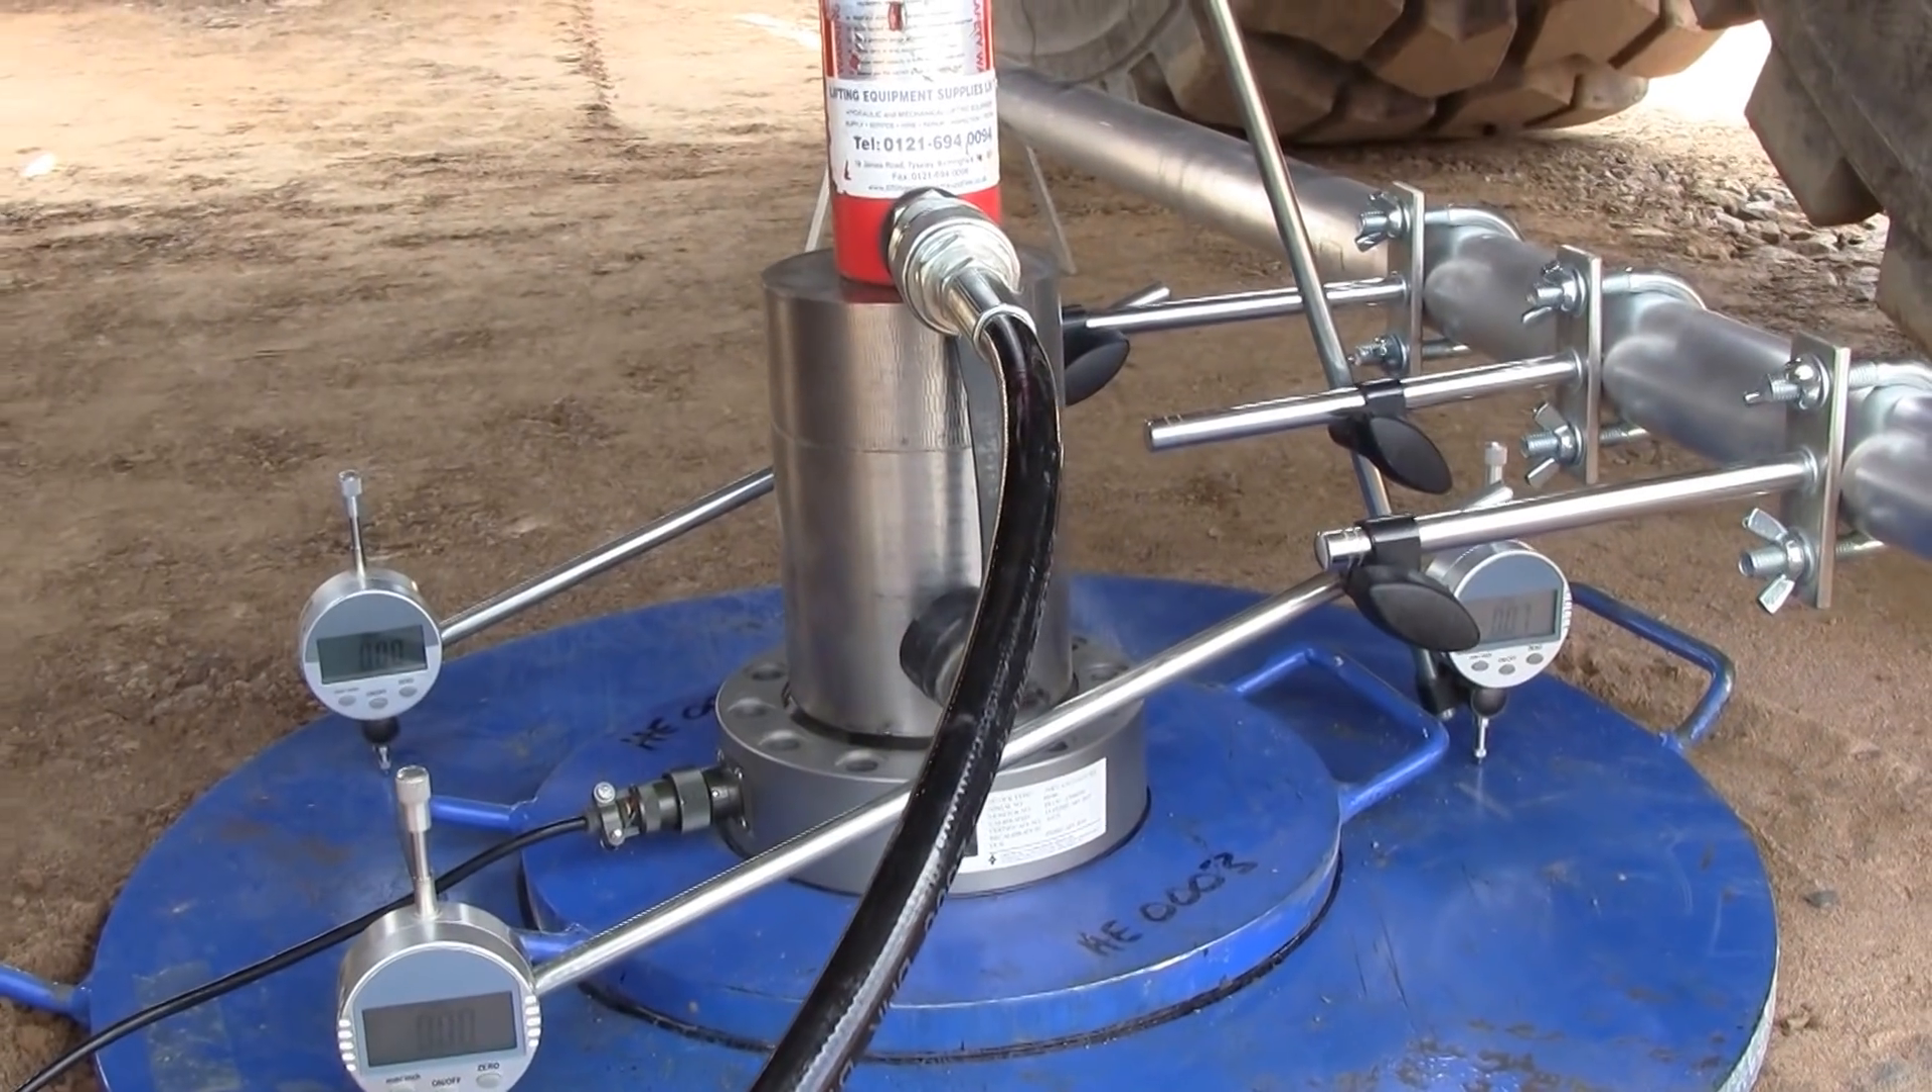So we have the 3 dial gauges in position.